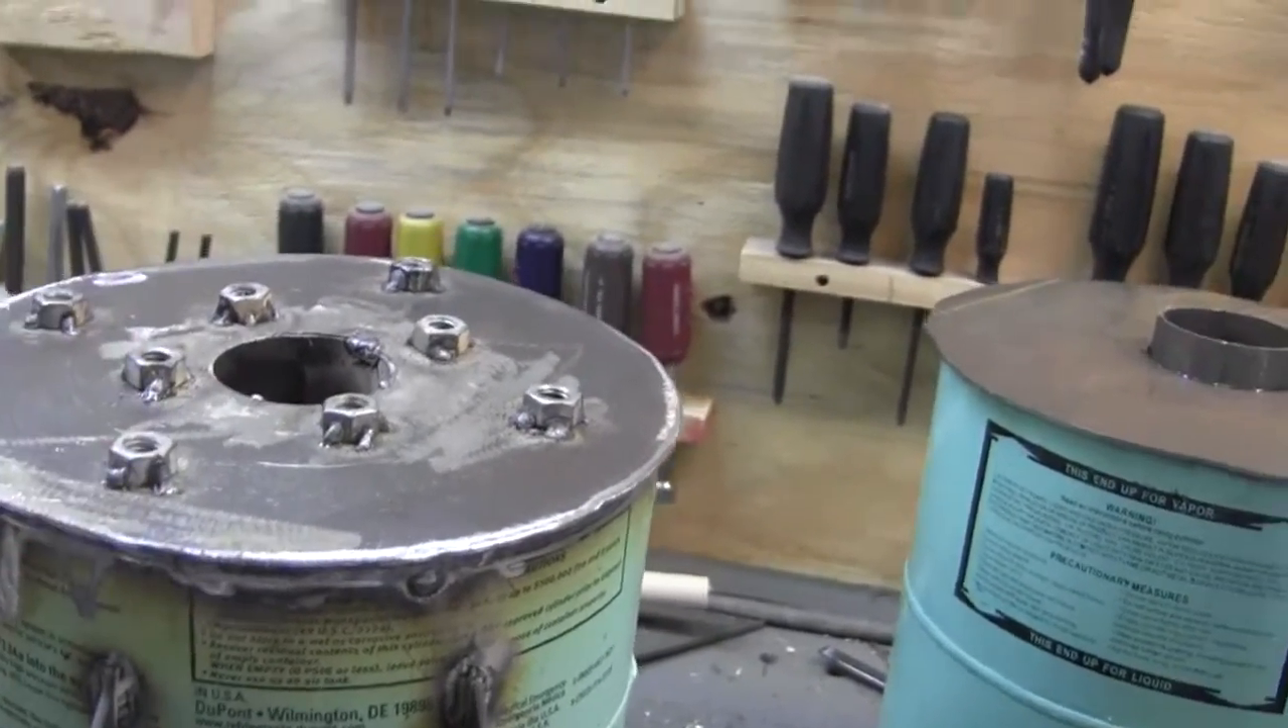I welded some nuts up here to keep the pan up off the fire.